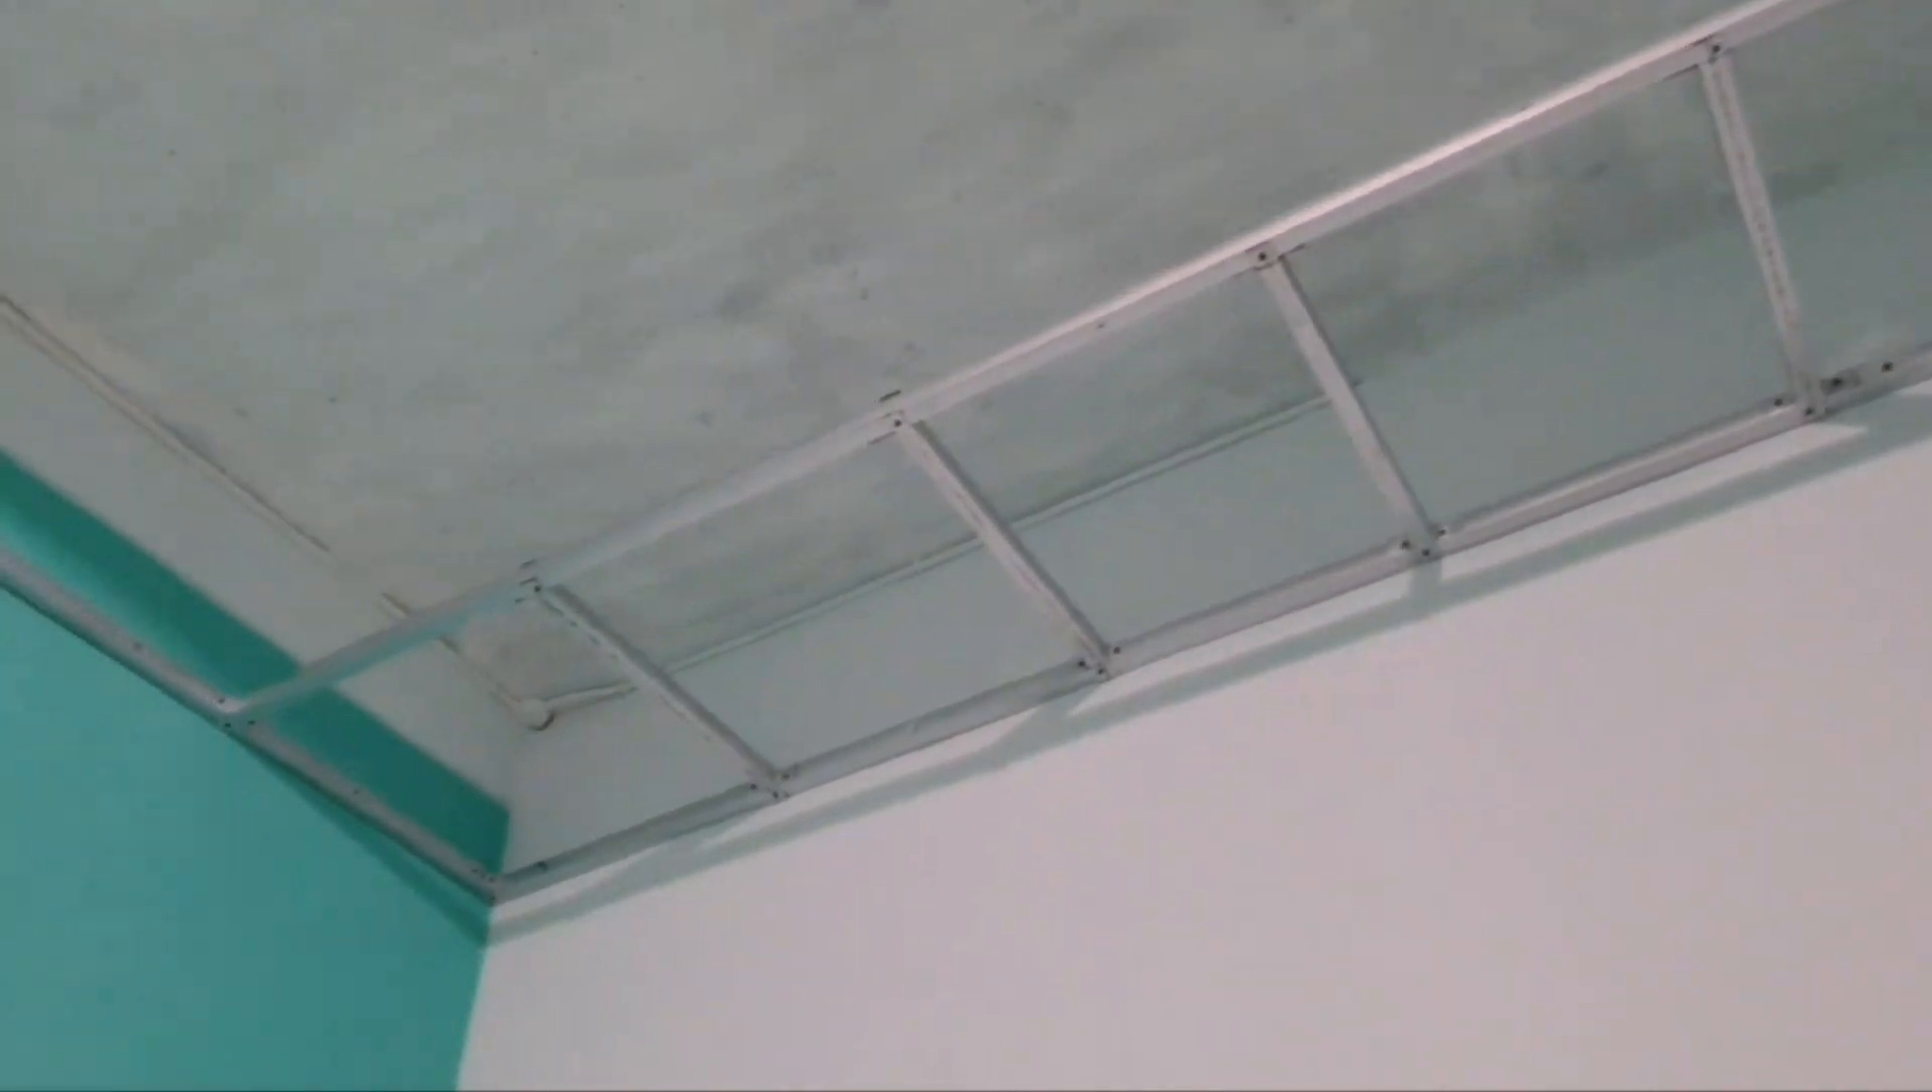Bisa teman-teman lihat palang dan sekat sudah terpasang di kedua sisinya.